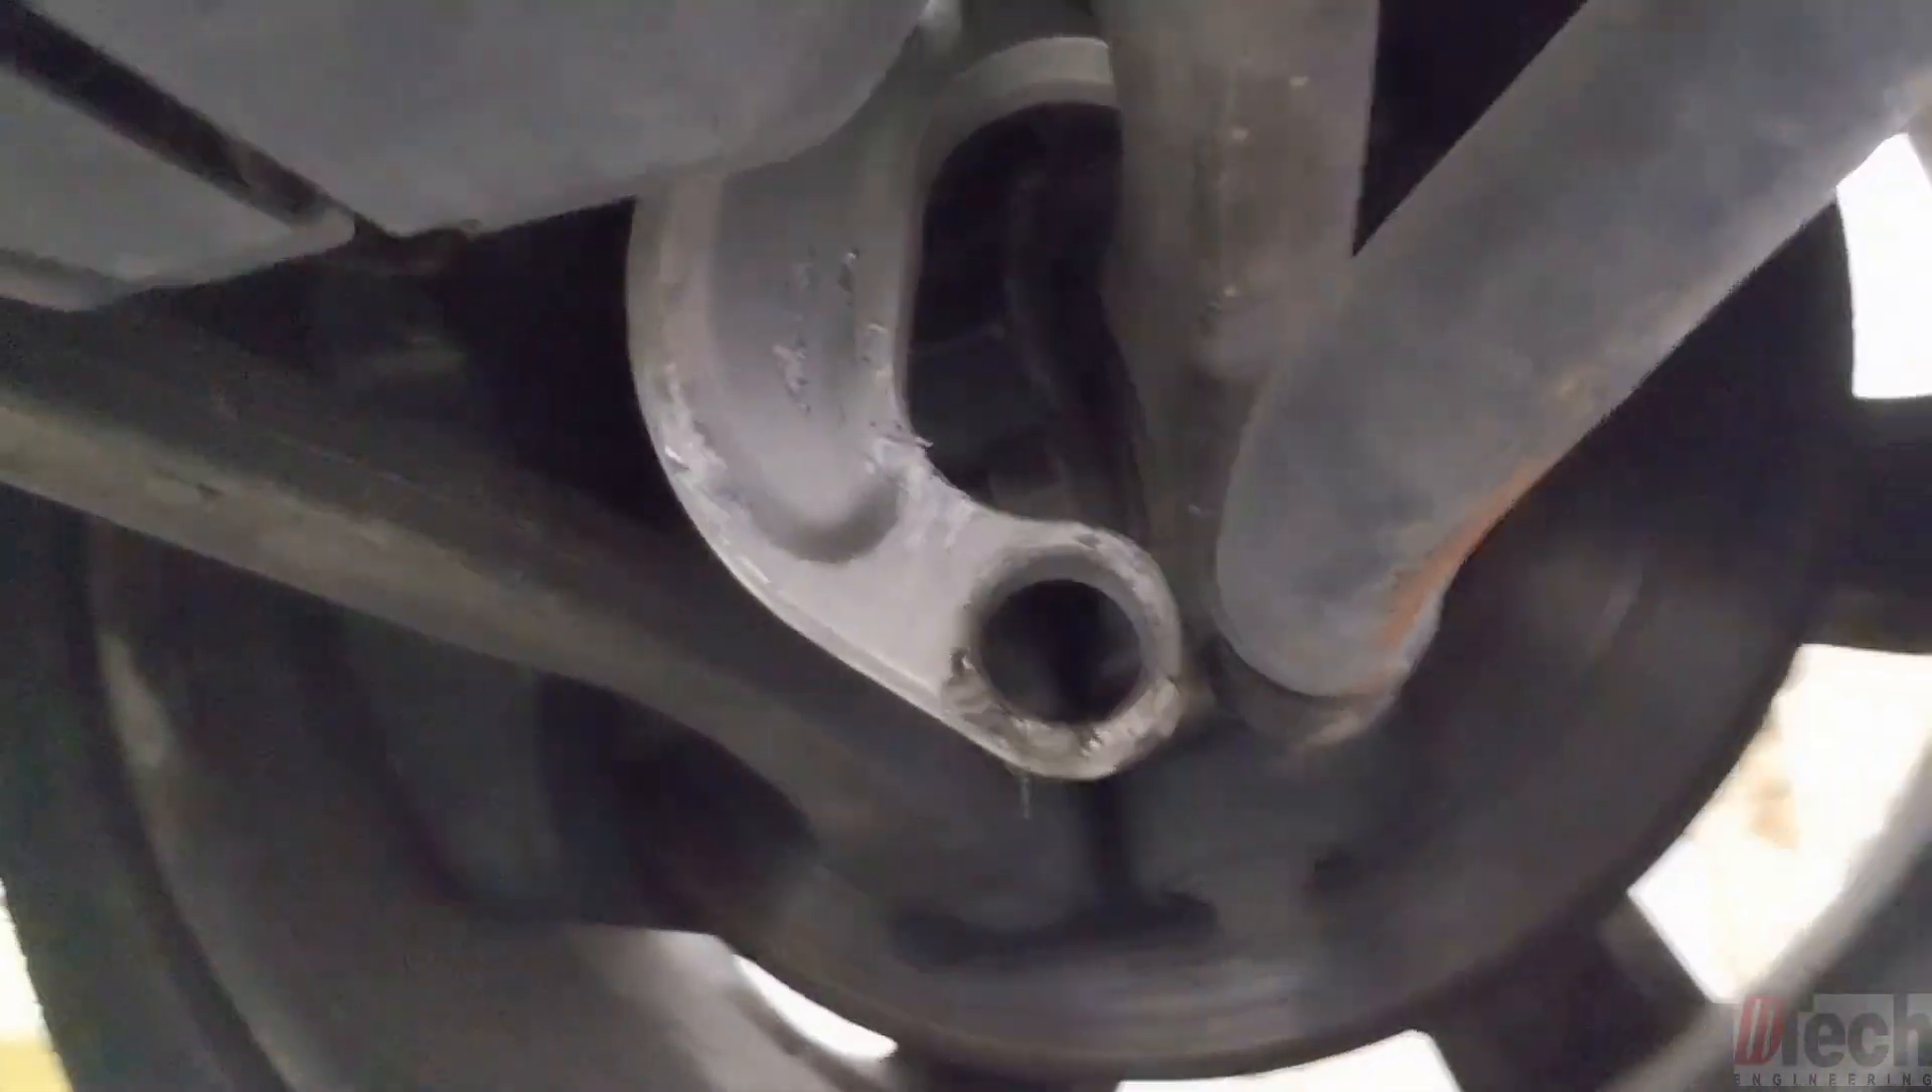If you look here the sway bar link is somehow not together i don't know what happened how the metal link basically pressed itself out.